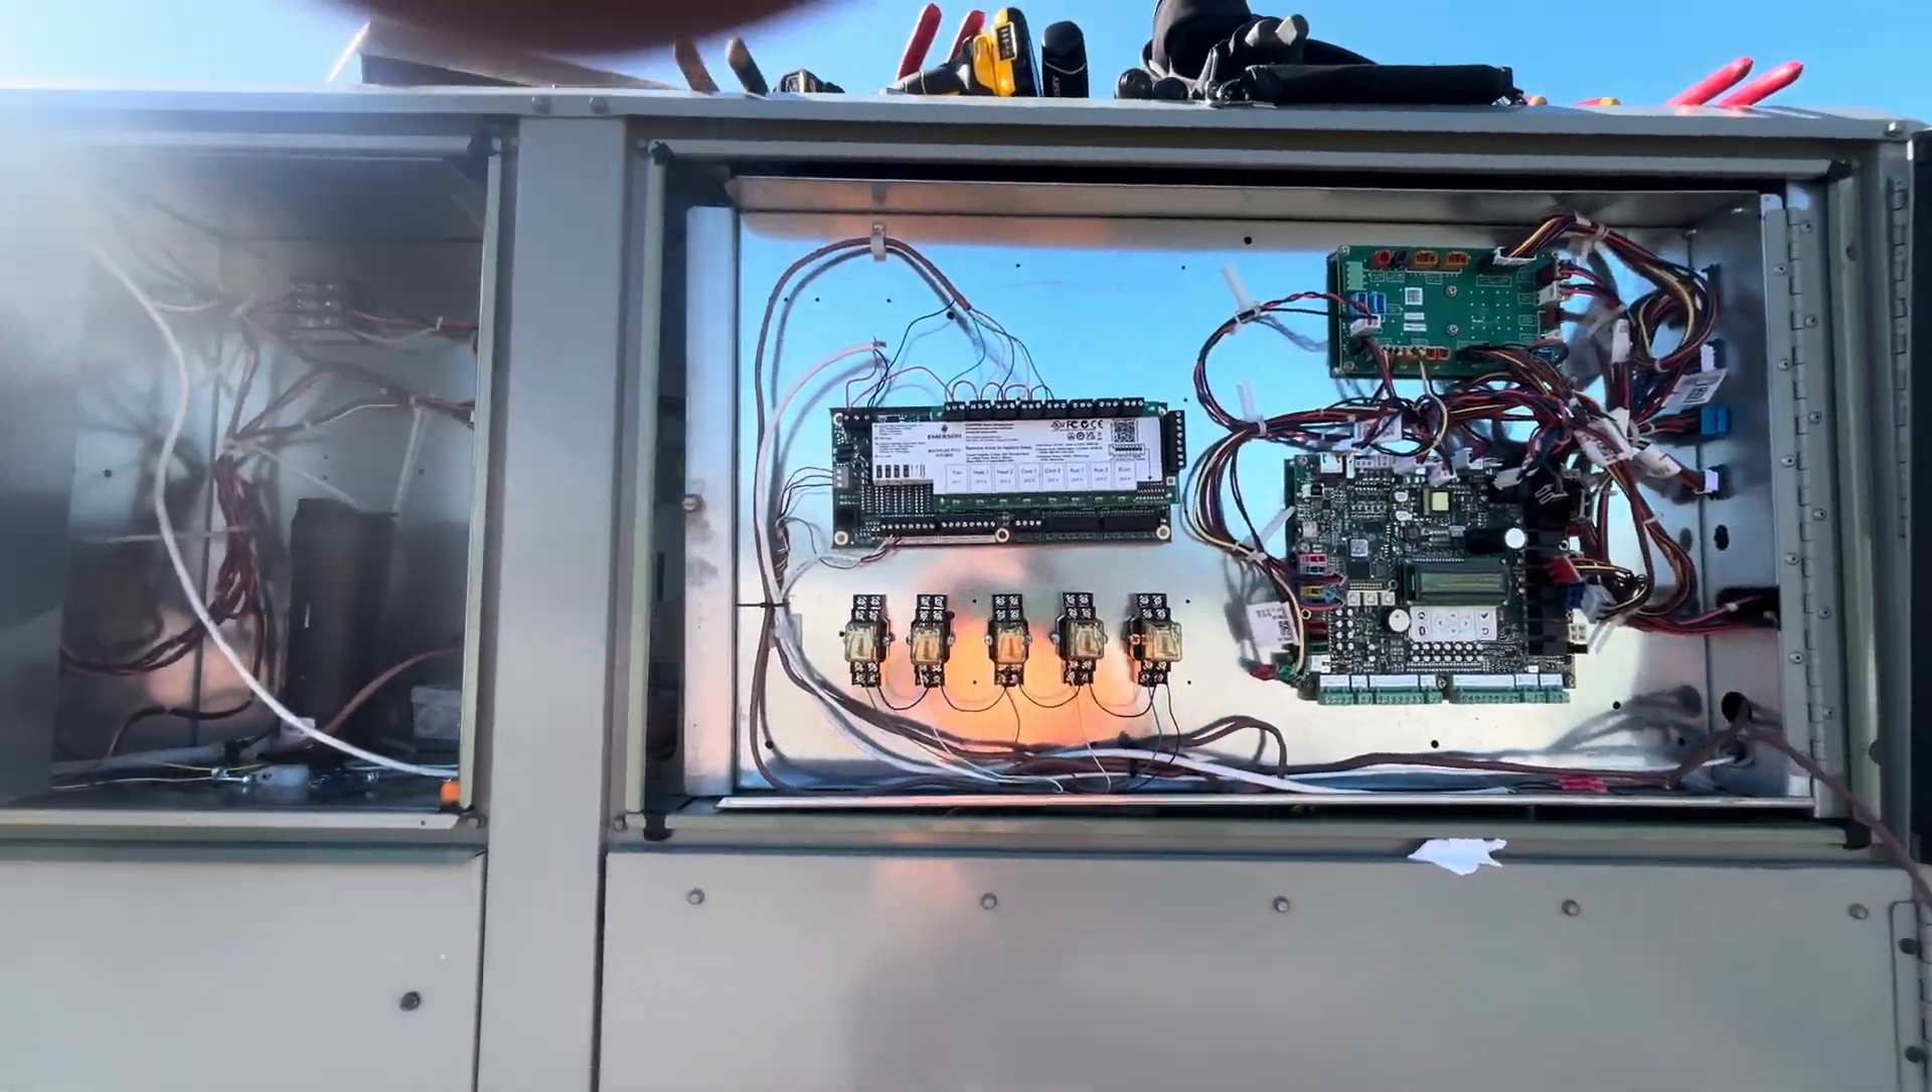All right, so we've got our relays in, our isolation relays.